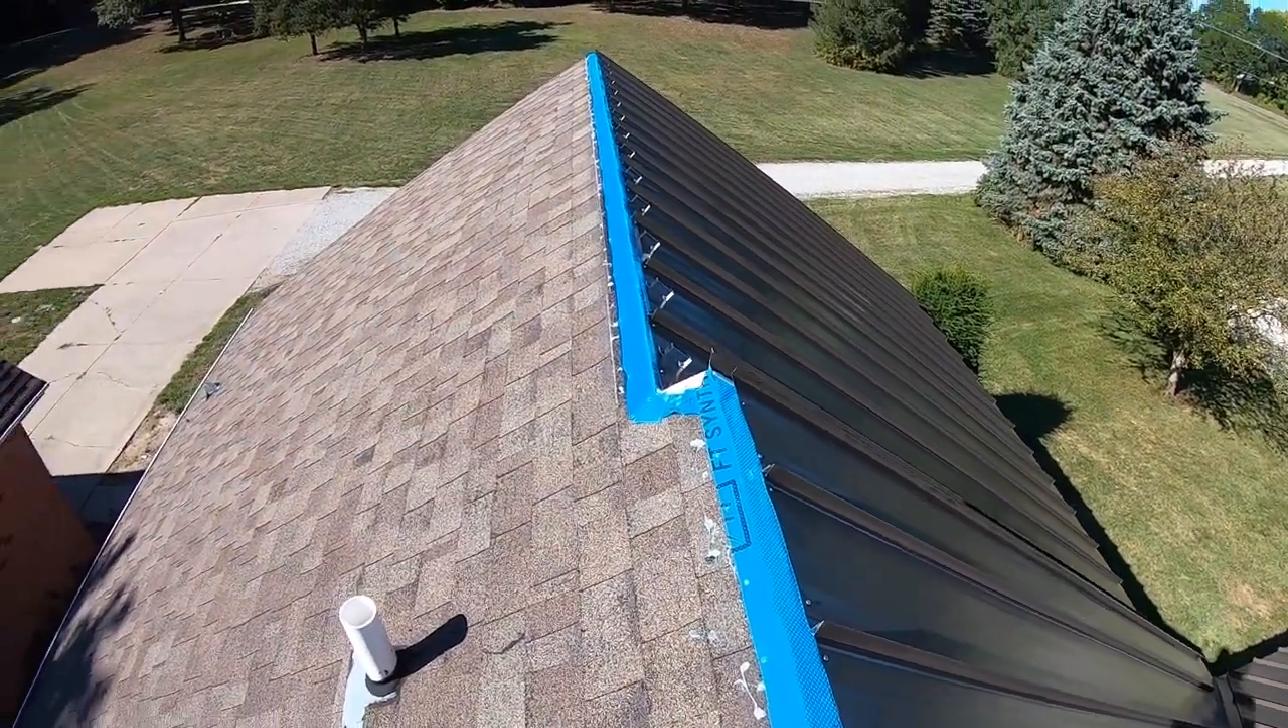All right, so that's it got the roof all done on this side. All that's left to do is put a little bit of ridge cap right here and we're going to be good to go for the year.